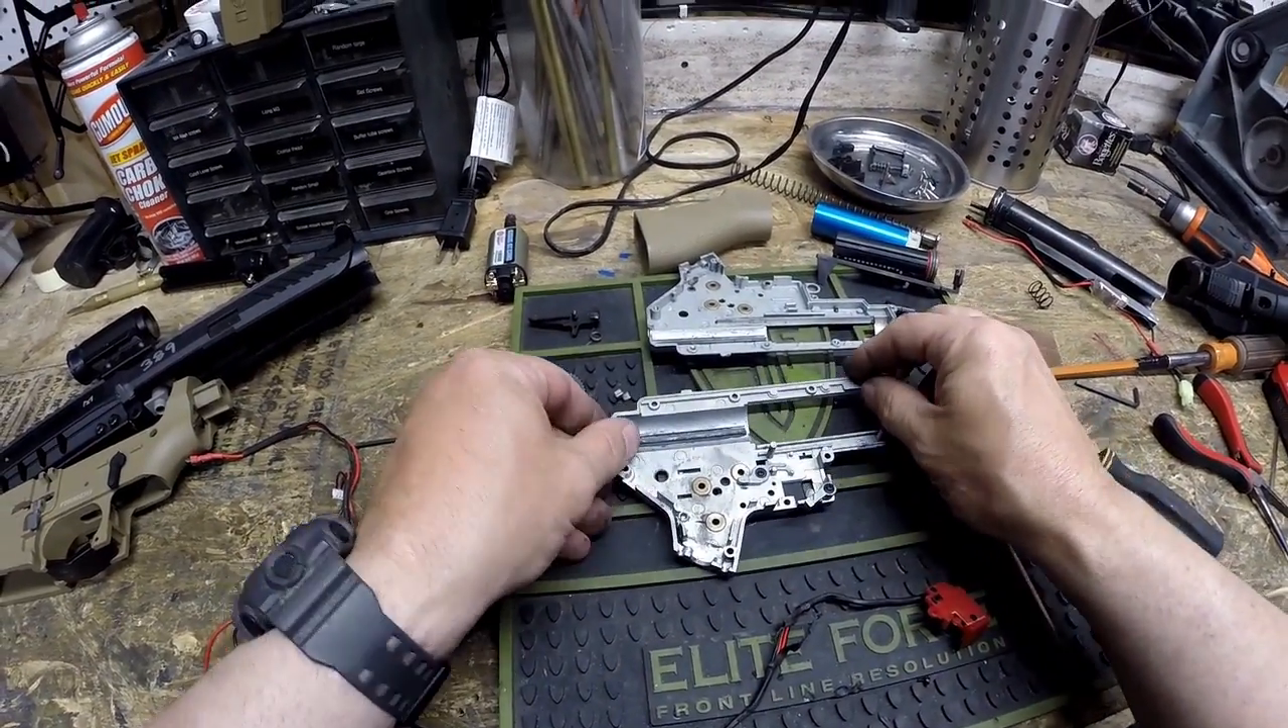We have a fully disassembled version two gearbox.